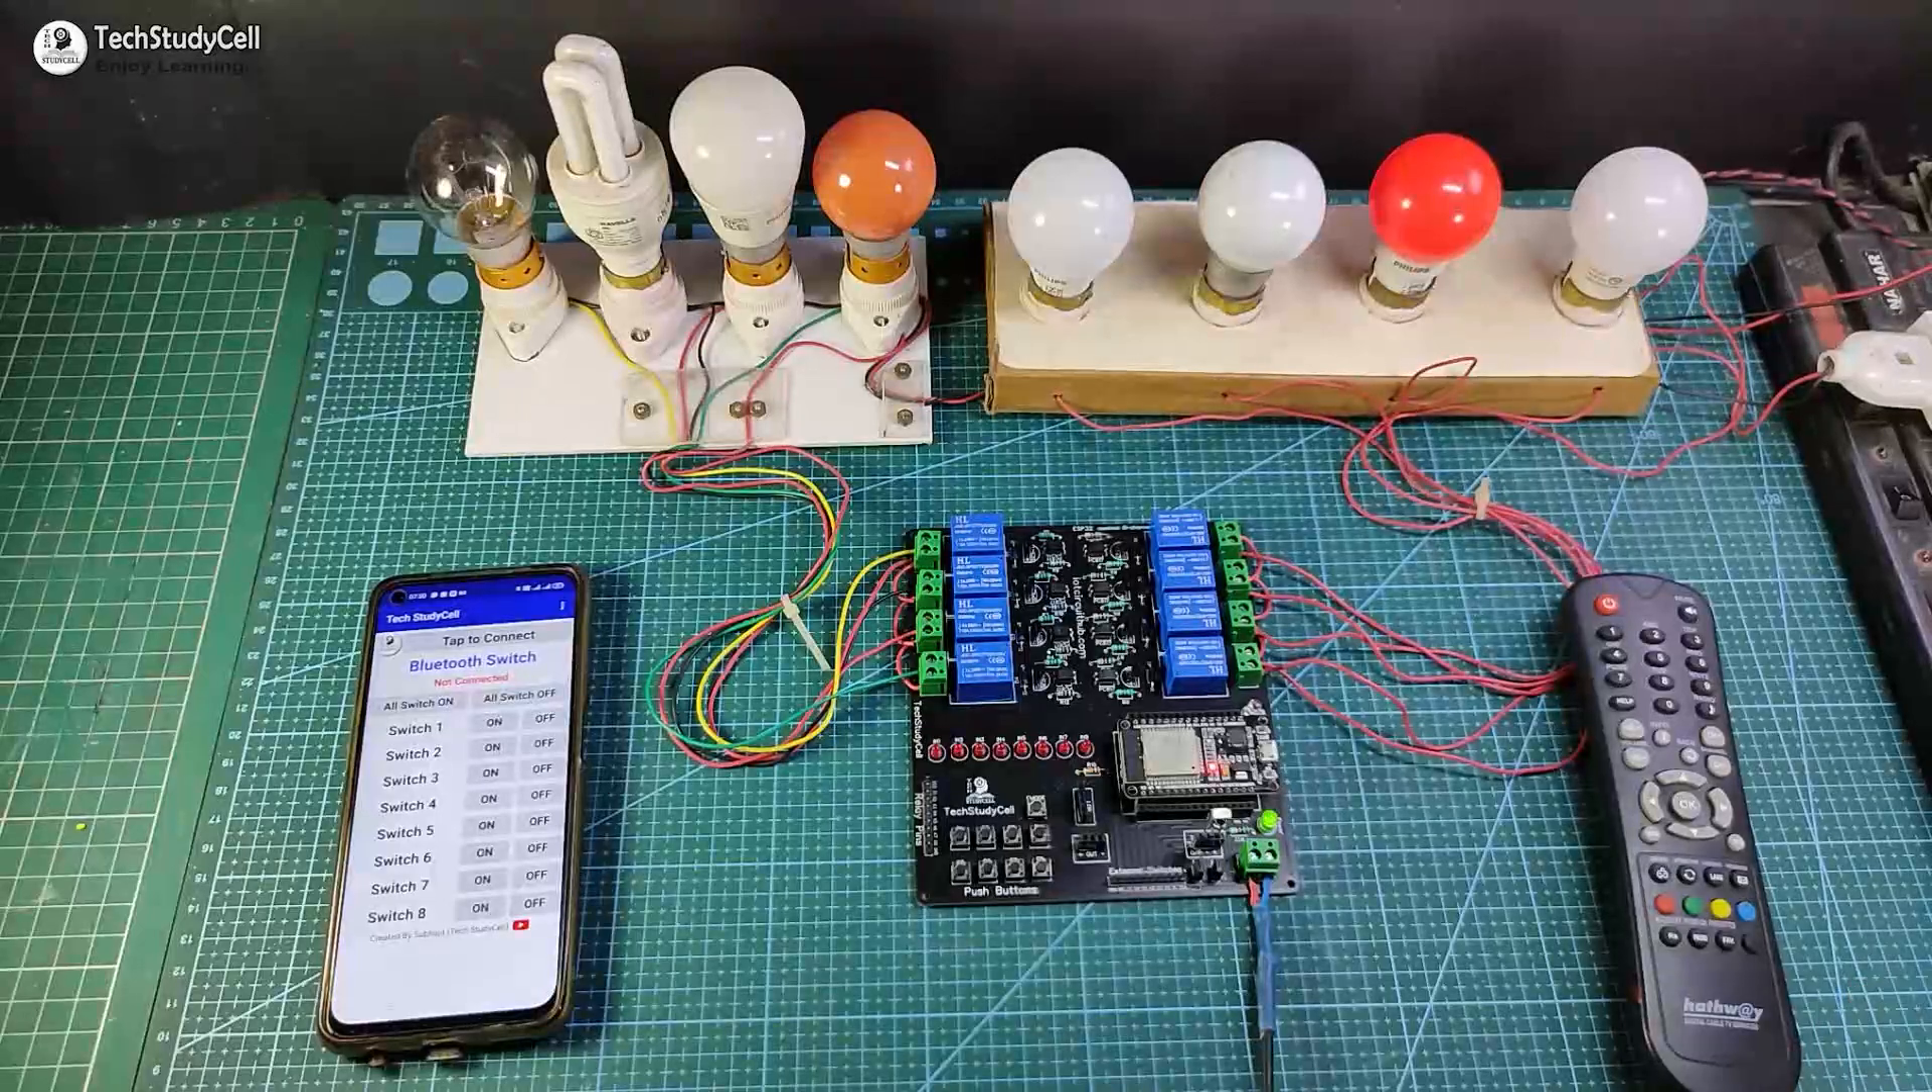As you can see, I have connected these eight lamps with the relay module as per the circuit.